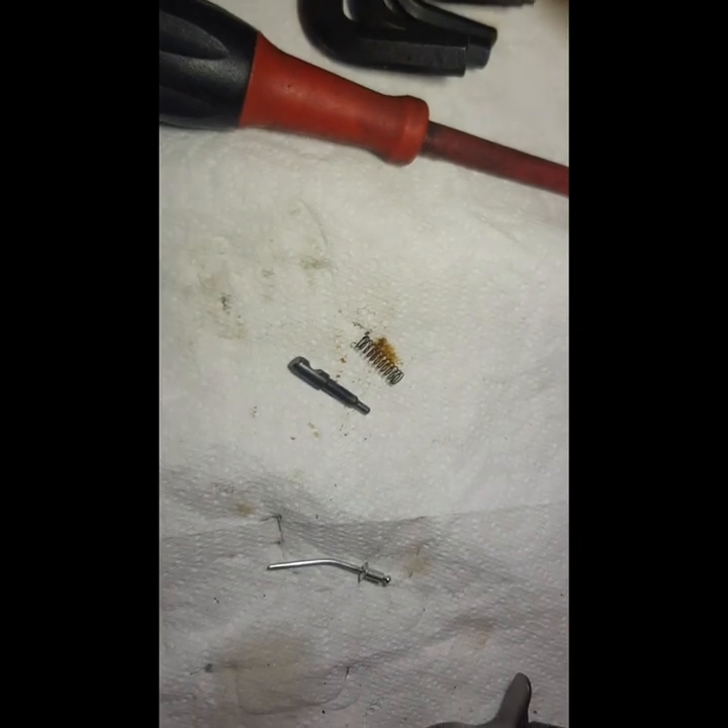Well, I finally got the pin and the spring out.